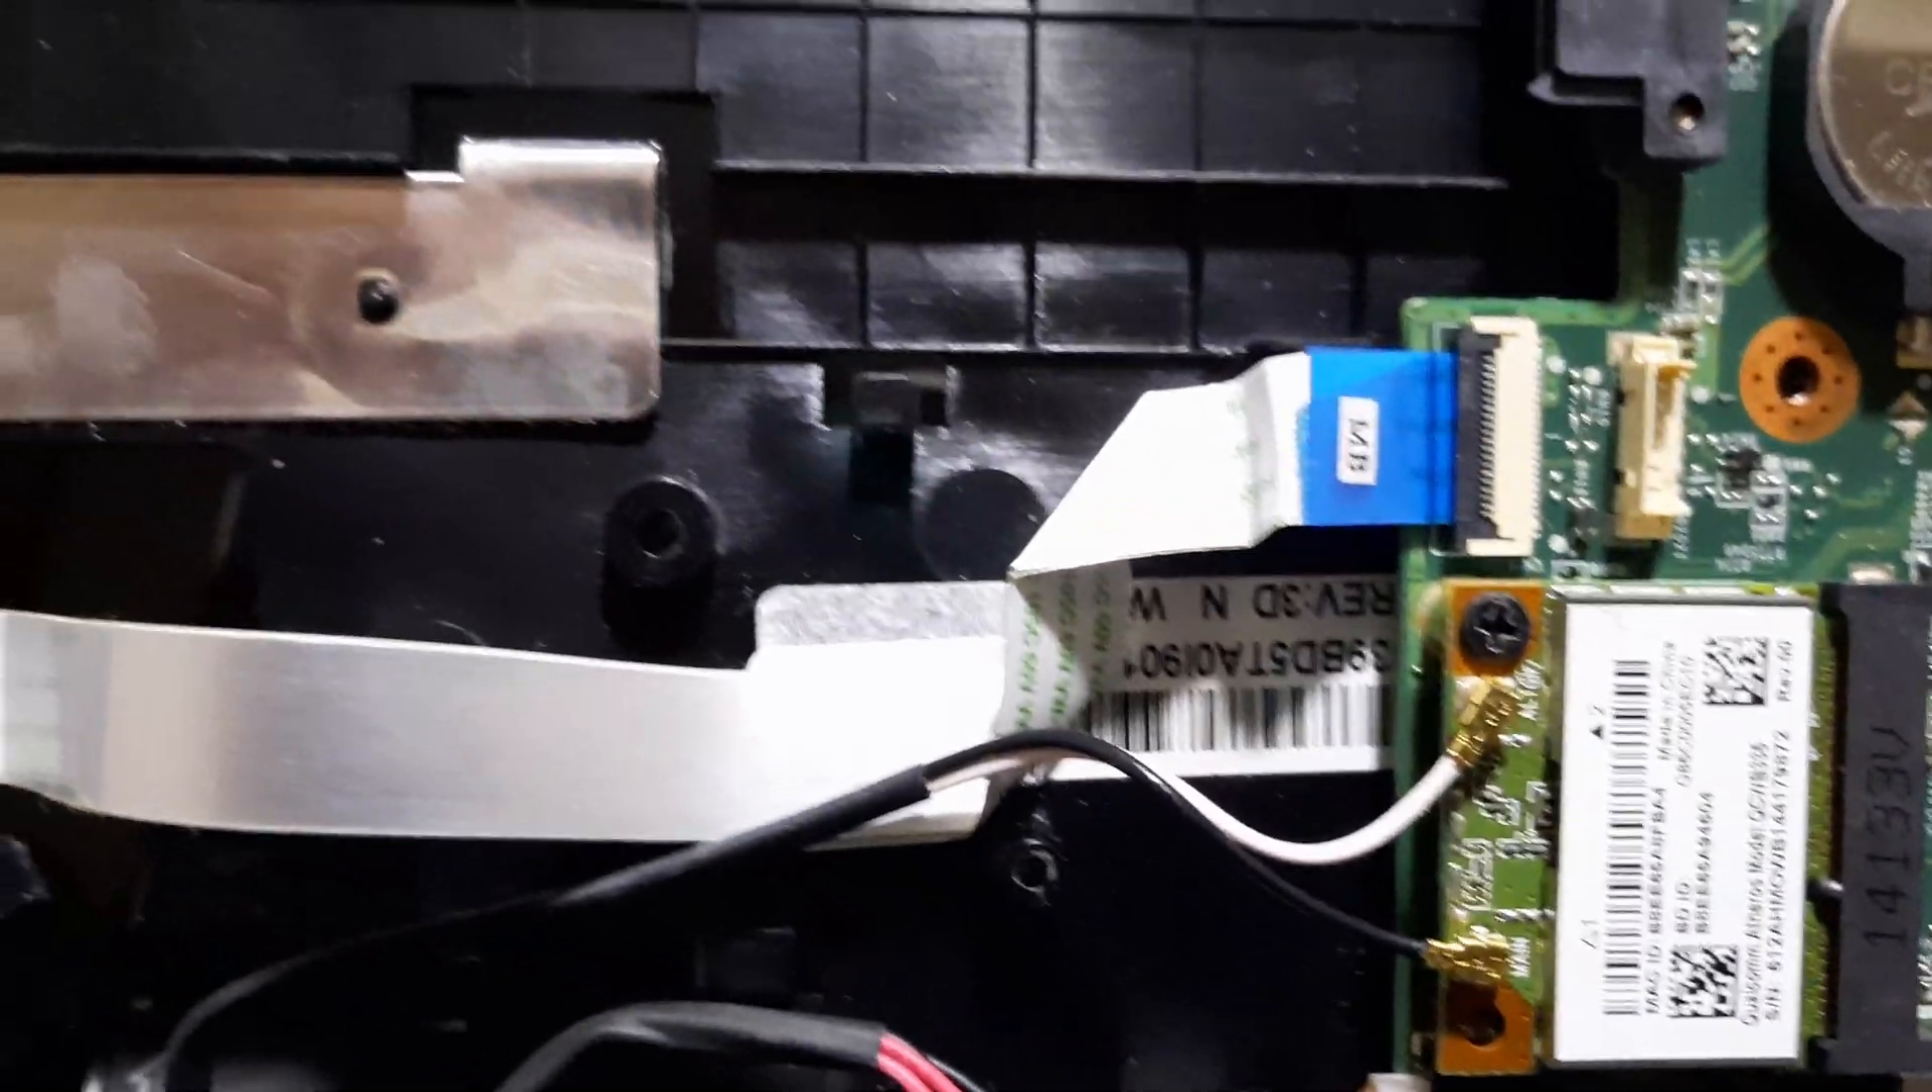Wi-Fi card's in and connected up.